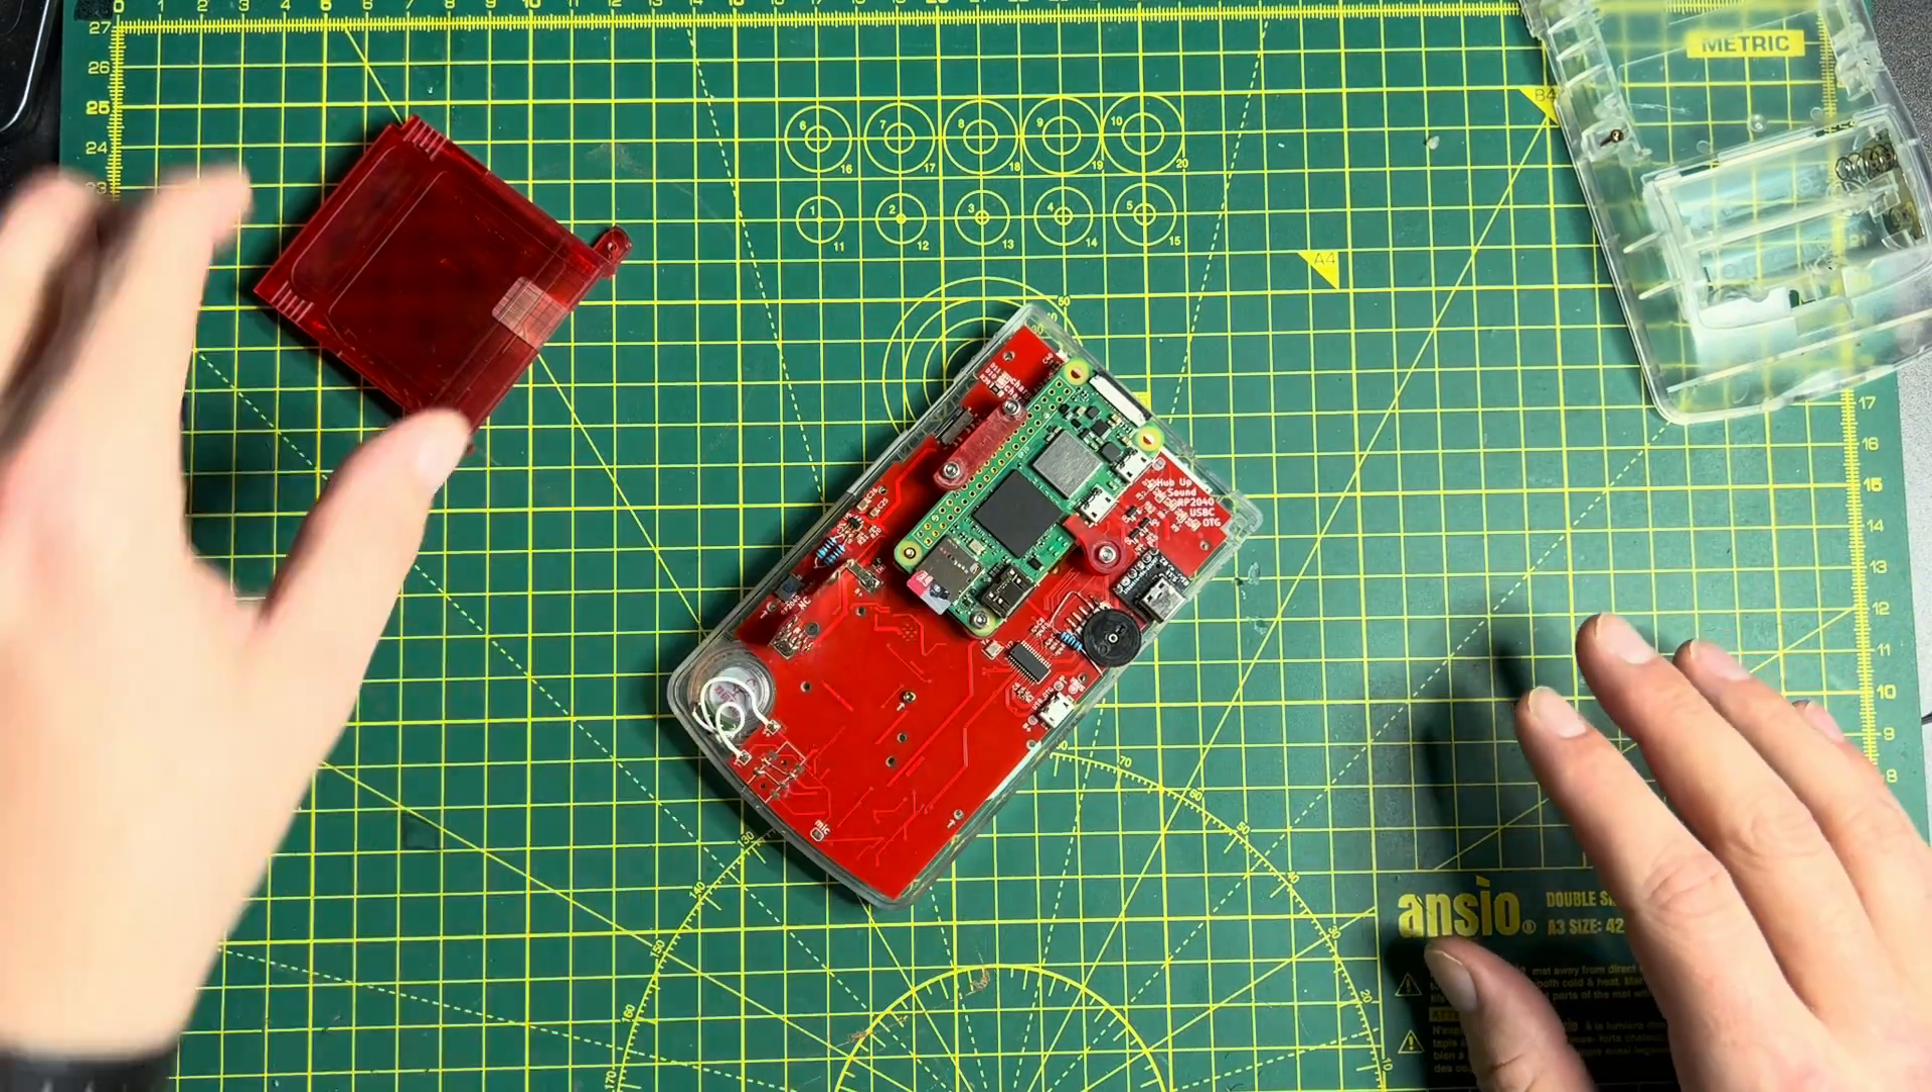So, that's our motherboard, our Raspberry Pi Zero mounted inside the front shell of the case.